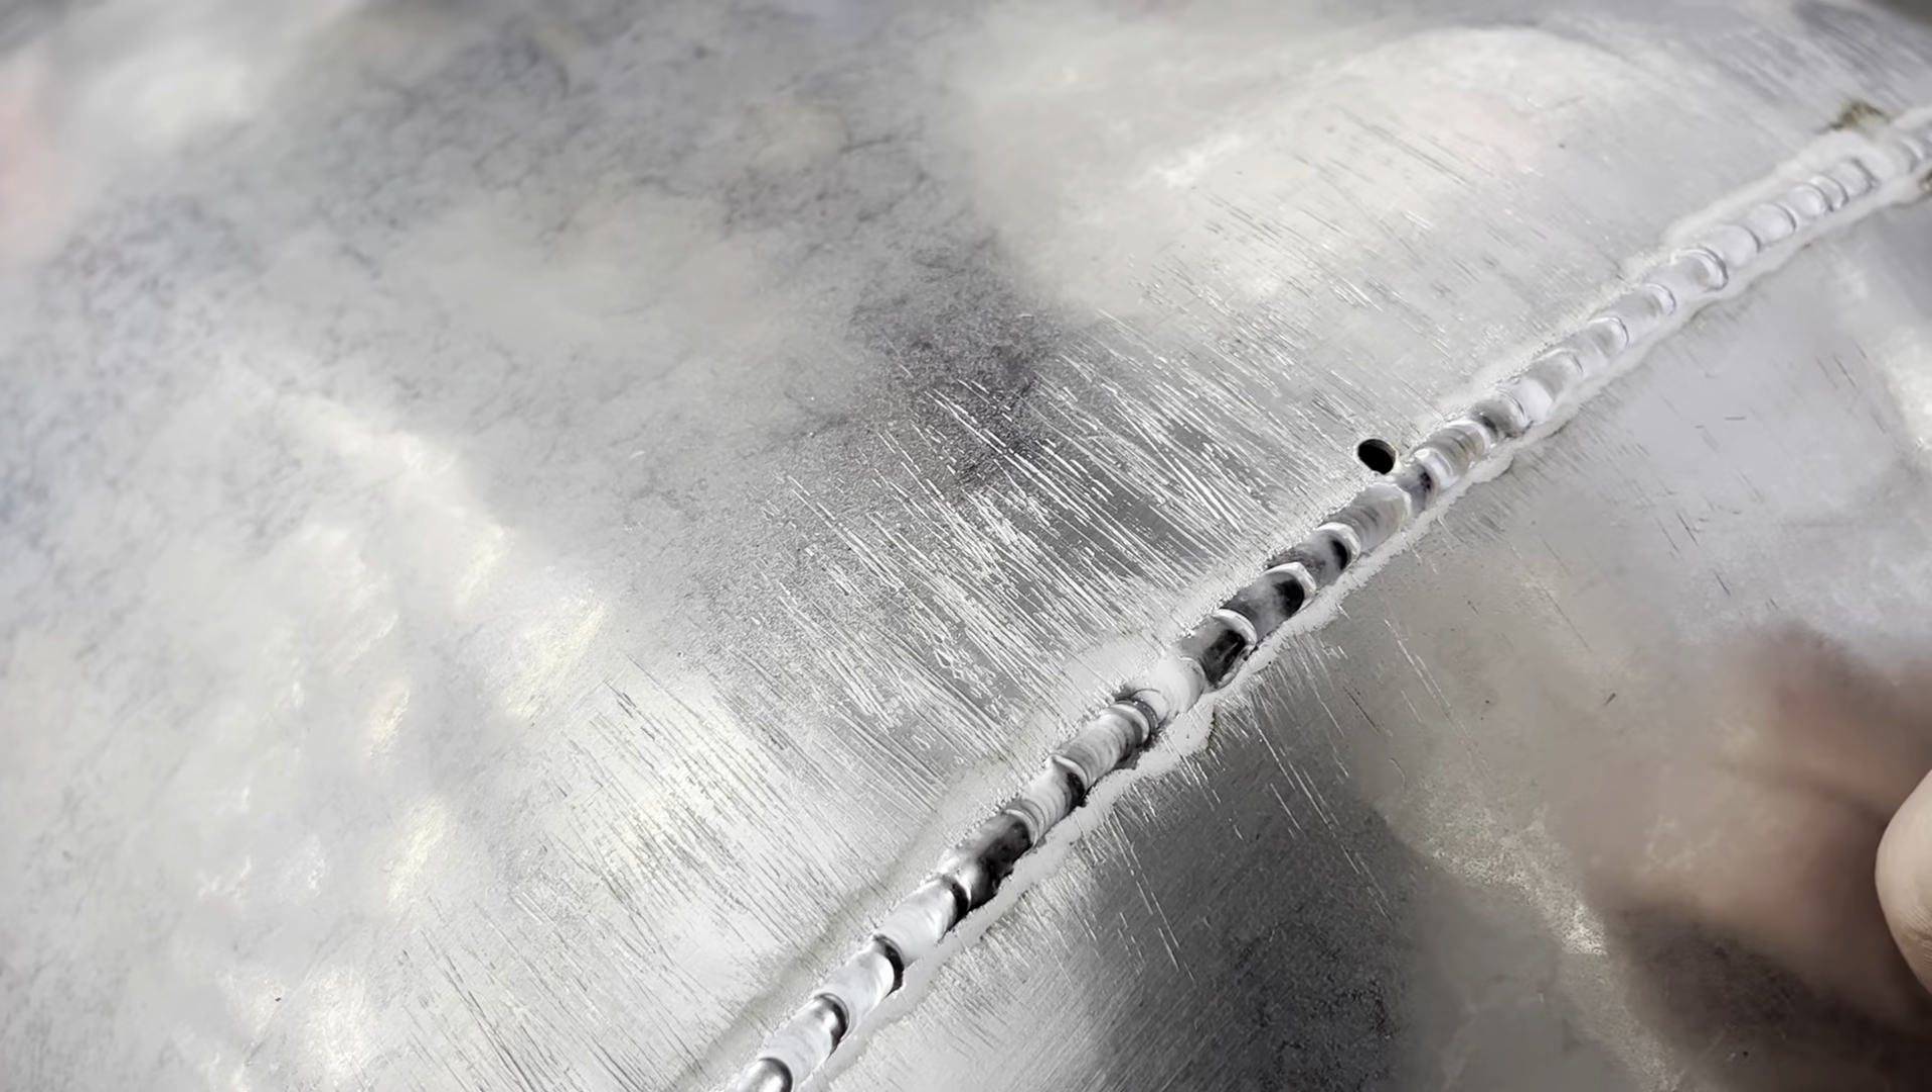Okay, so that's the seat all welded up. I have literally just got to fill a hole in there.